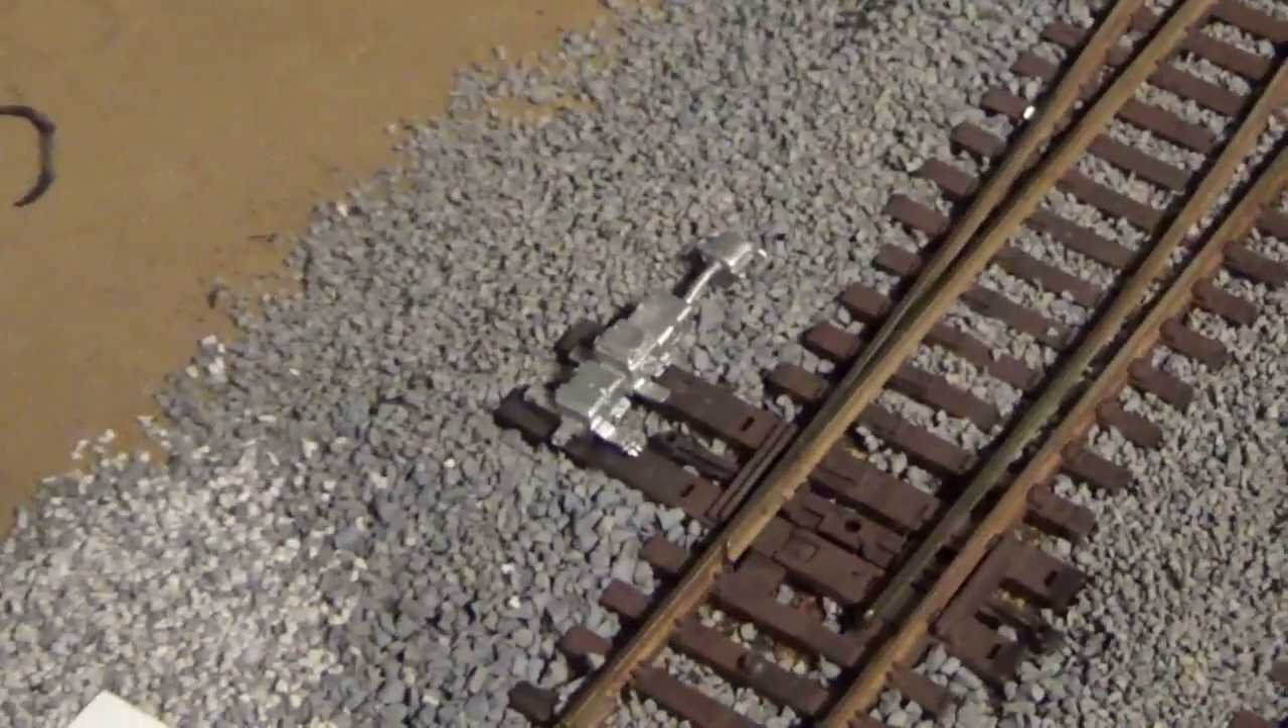I've also put in one of my first switch motors for the motor switch here.